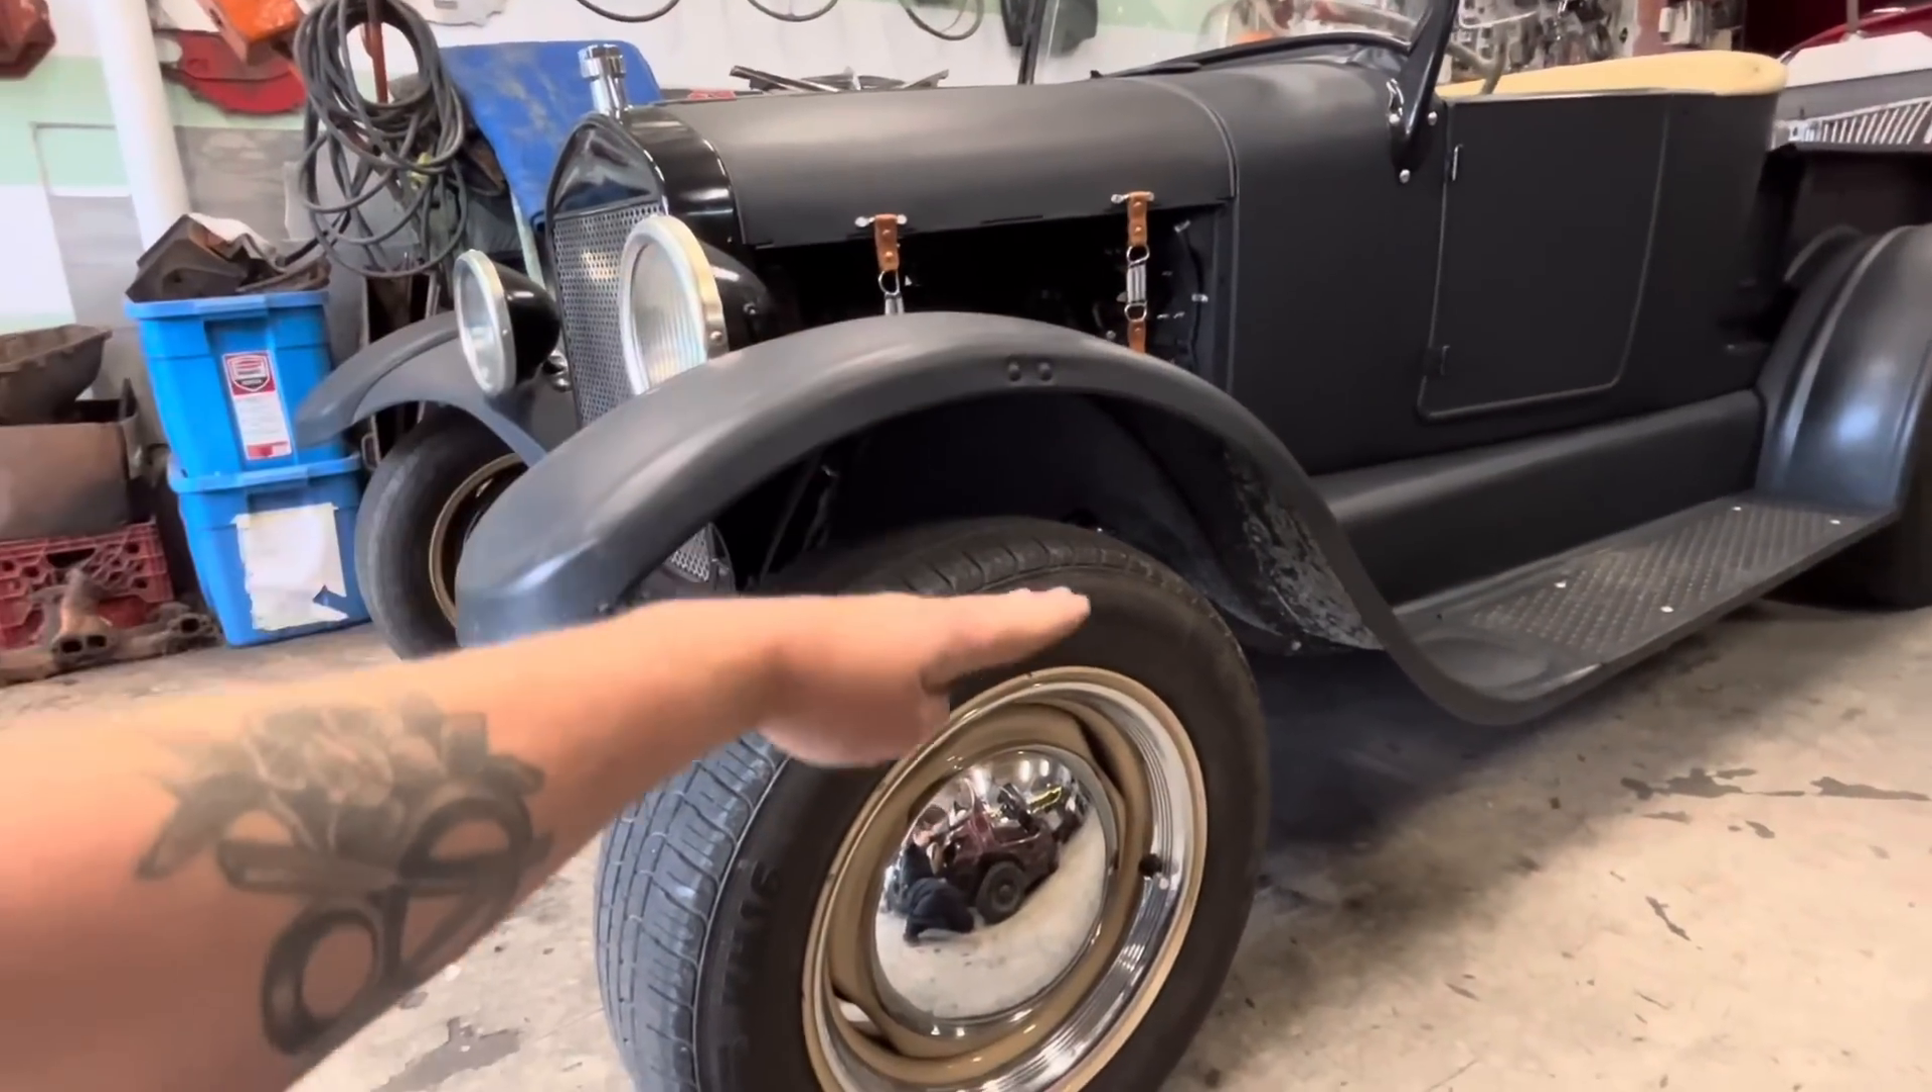You see that big fender gap? This car needs to go down.